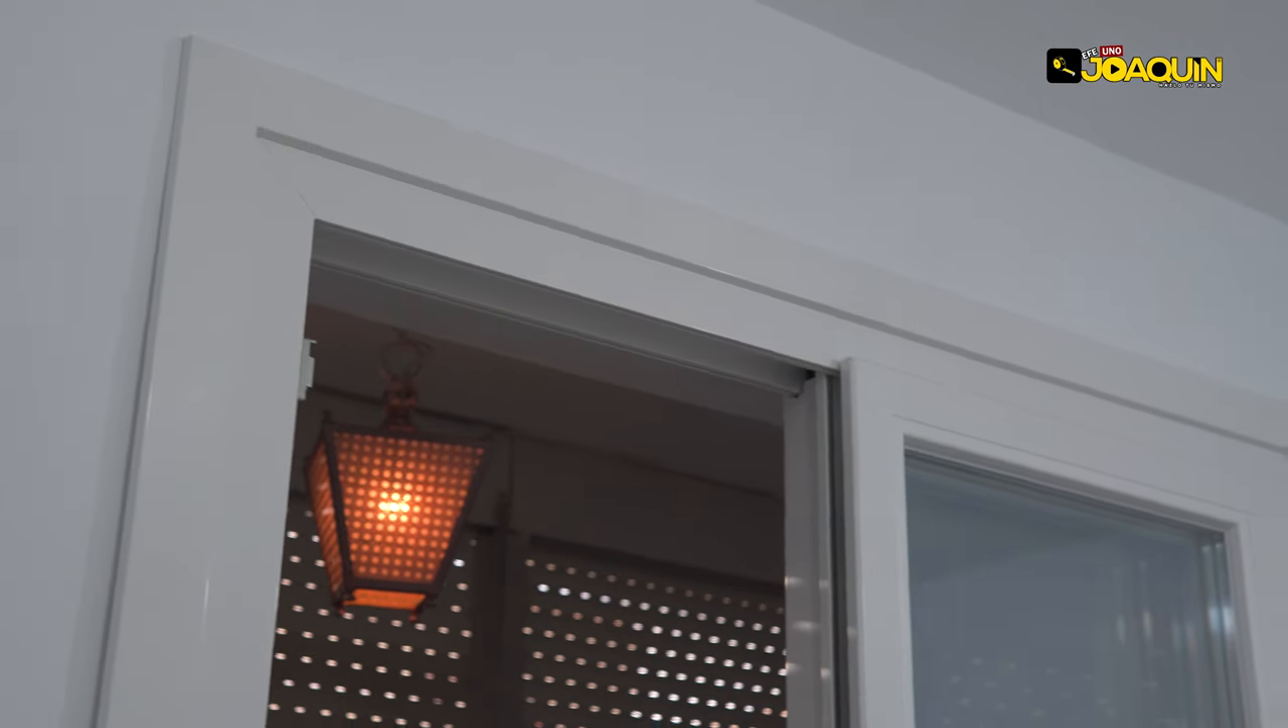Por un lado, veis la habitación en el estado que están y veis que ya tenemos el PVC montado.